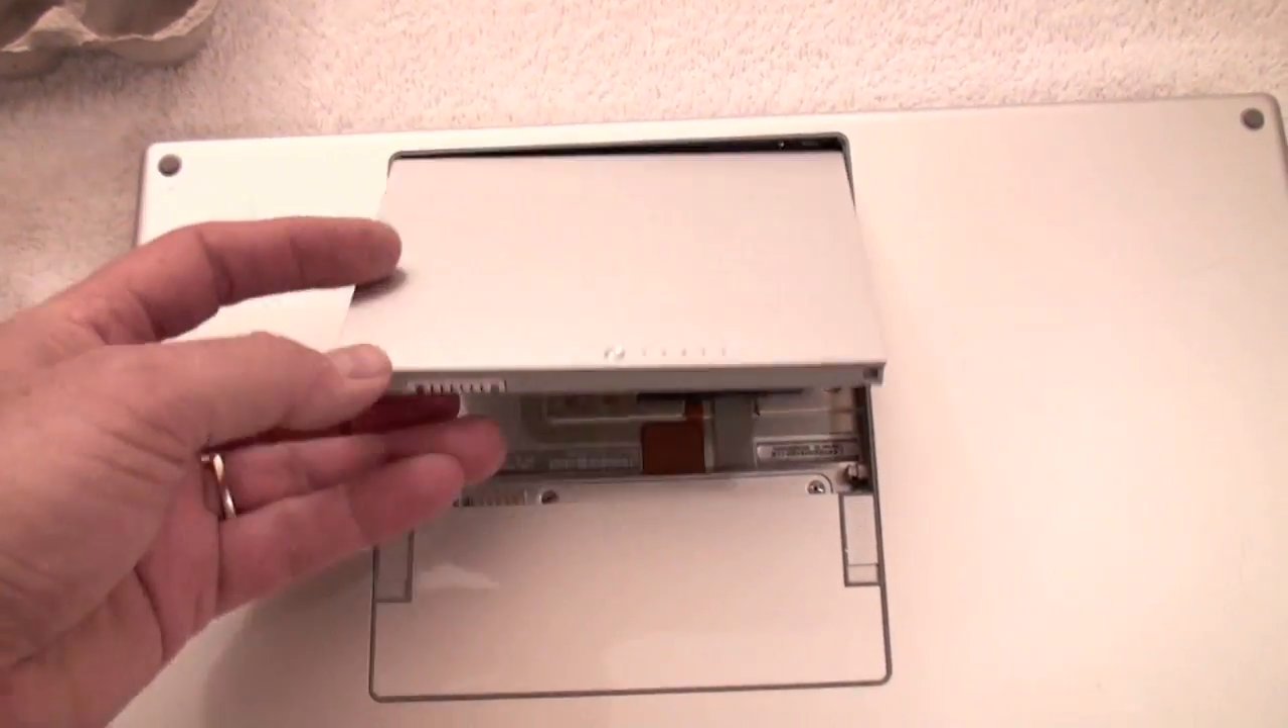And all that's left is to pop in the battery and fire it up to see how everything works.